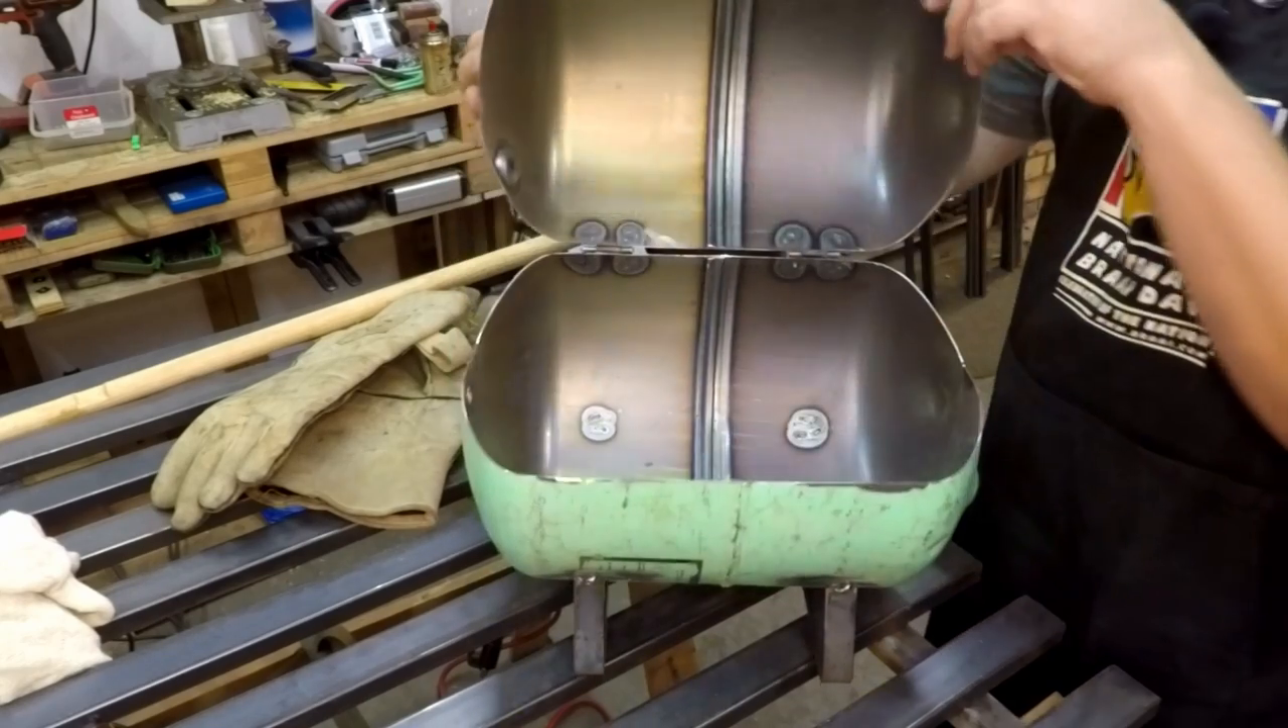The feet or the foot pieces are welded in place. The hinges are welded in place. The lid is now operational.